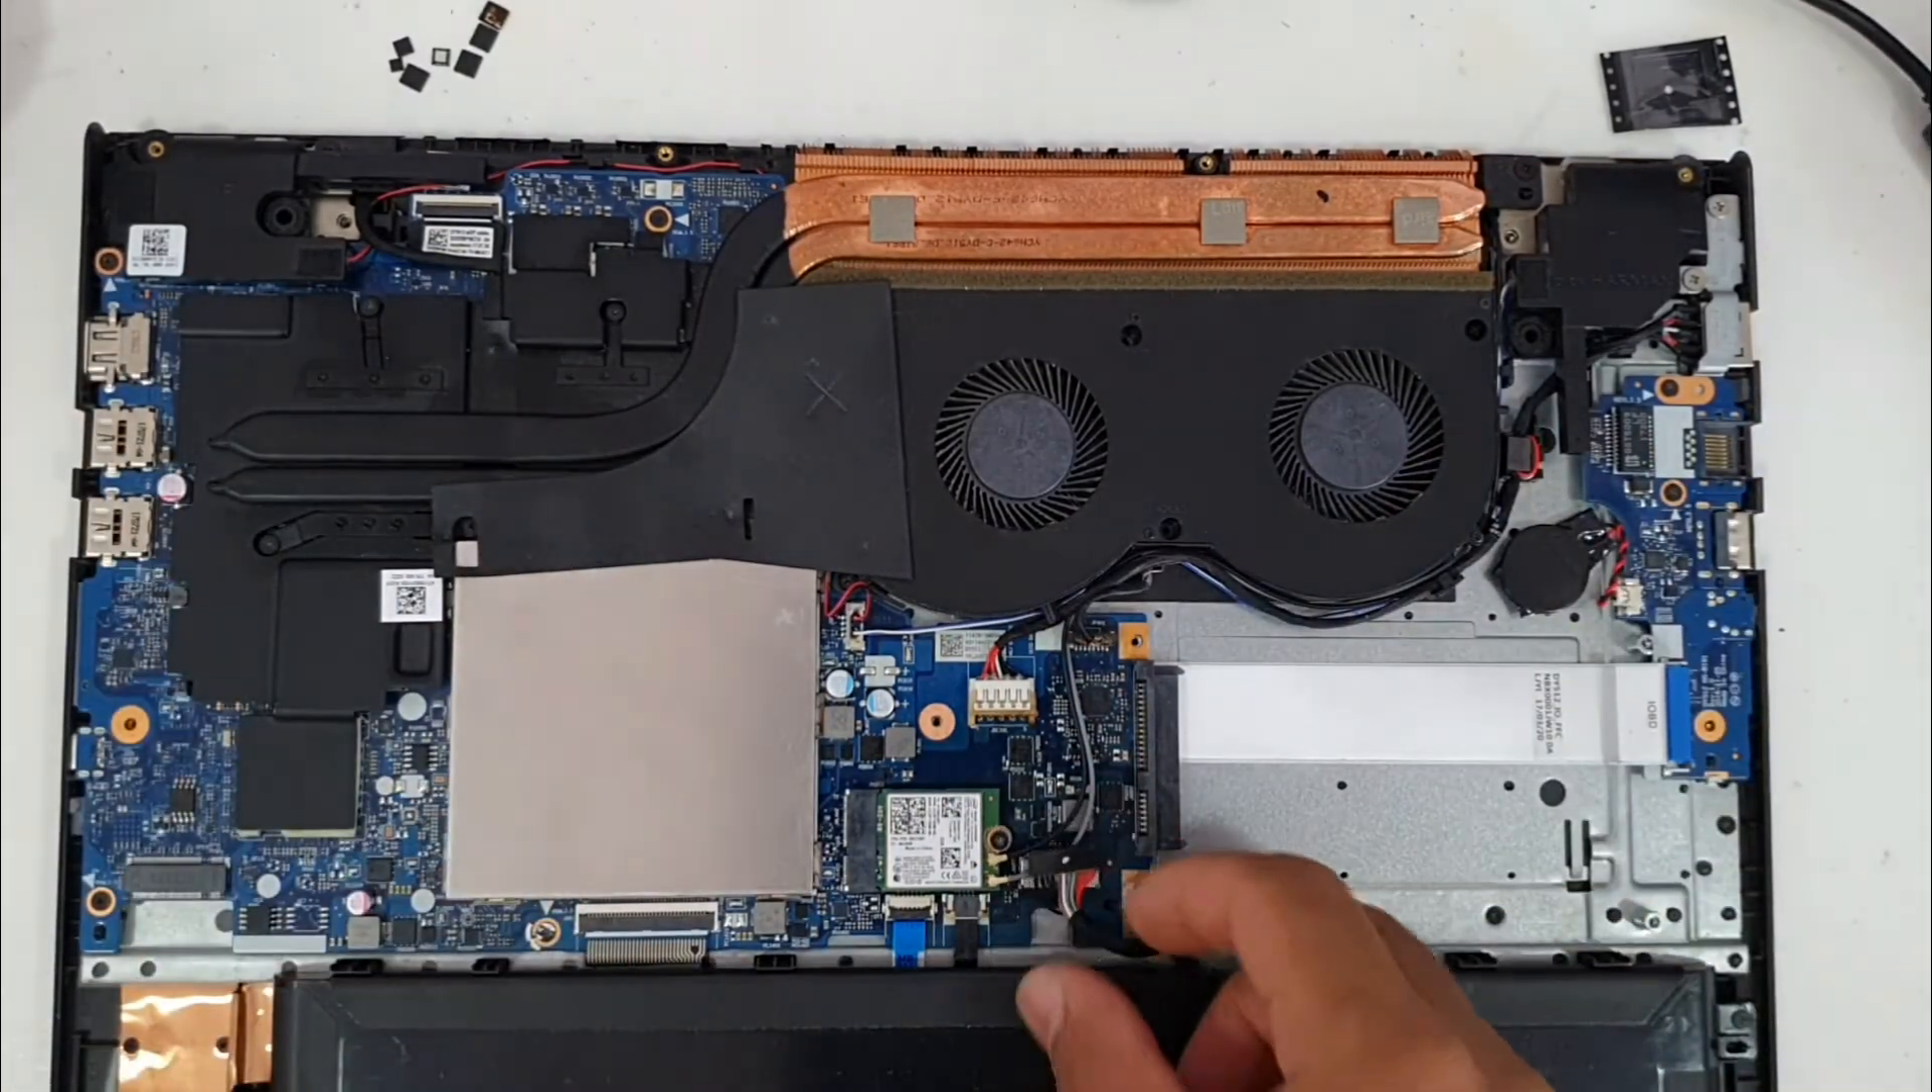I will show you when I fit it on the laptop. Okay. So I fit the motherboard to the laptop.